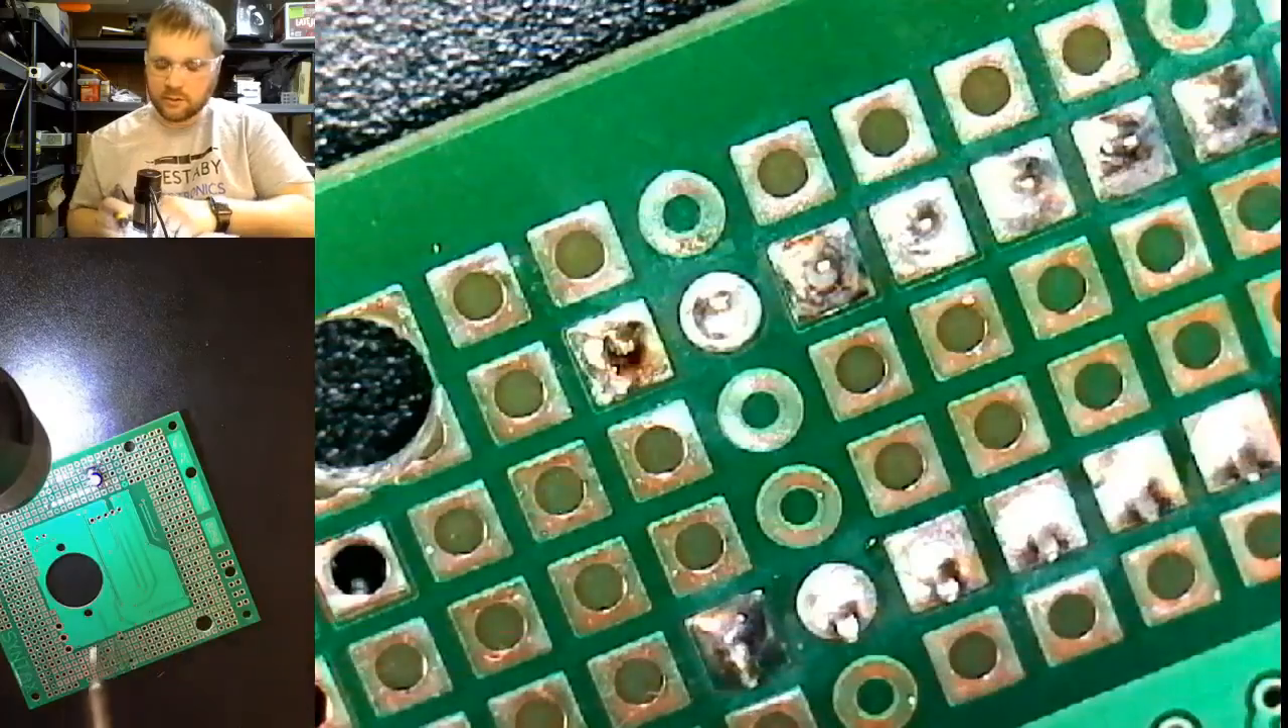You can actually see a lot better the individual pins that are now soldered.